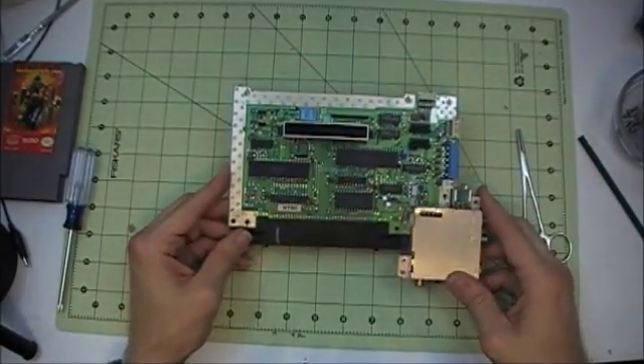And this shield will just lift off. And there is the motherboard.